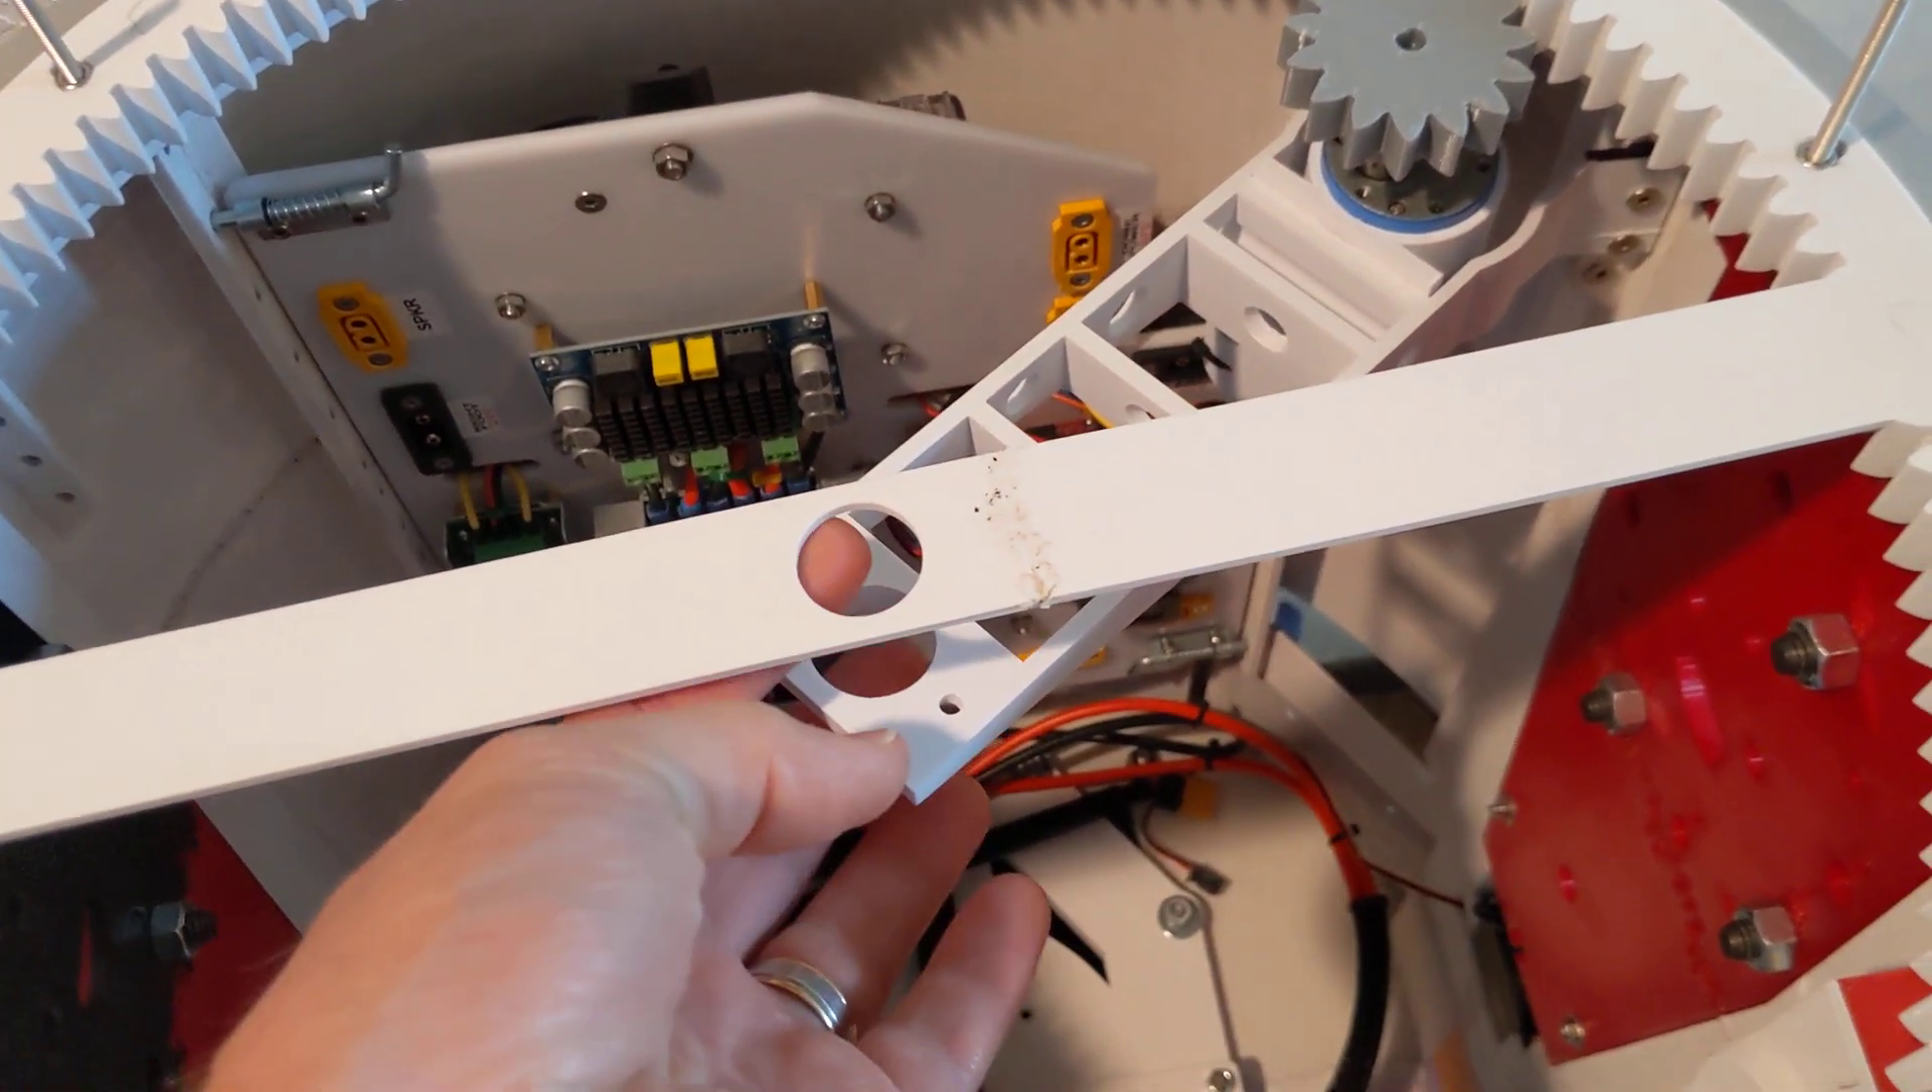And then, we can see here, the electronics board in place, also the motor mount in place.